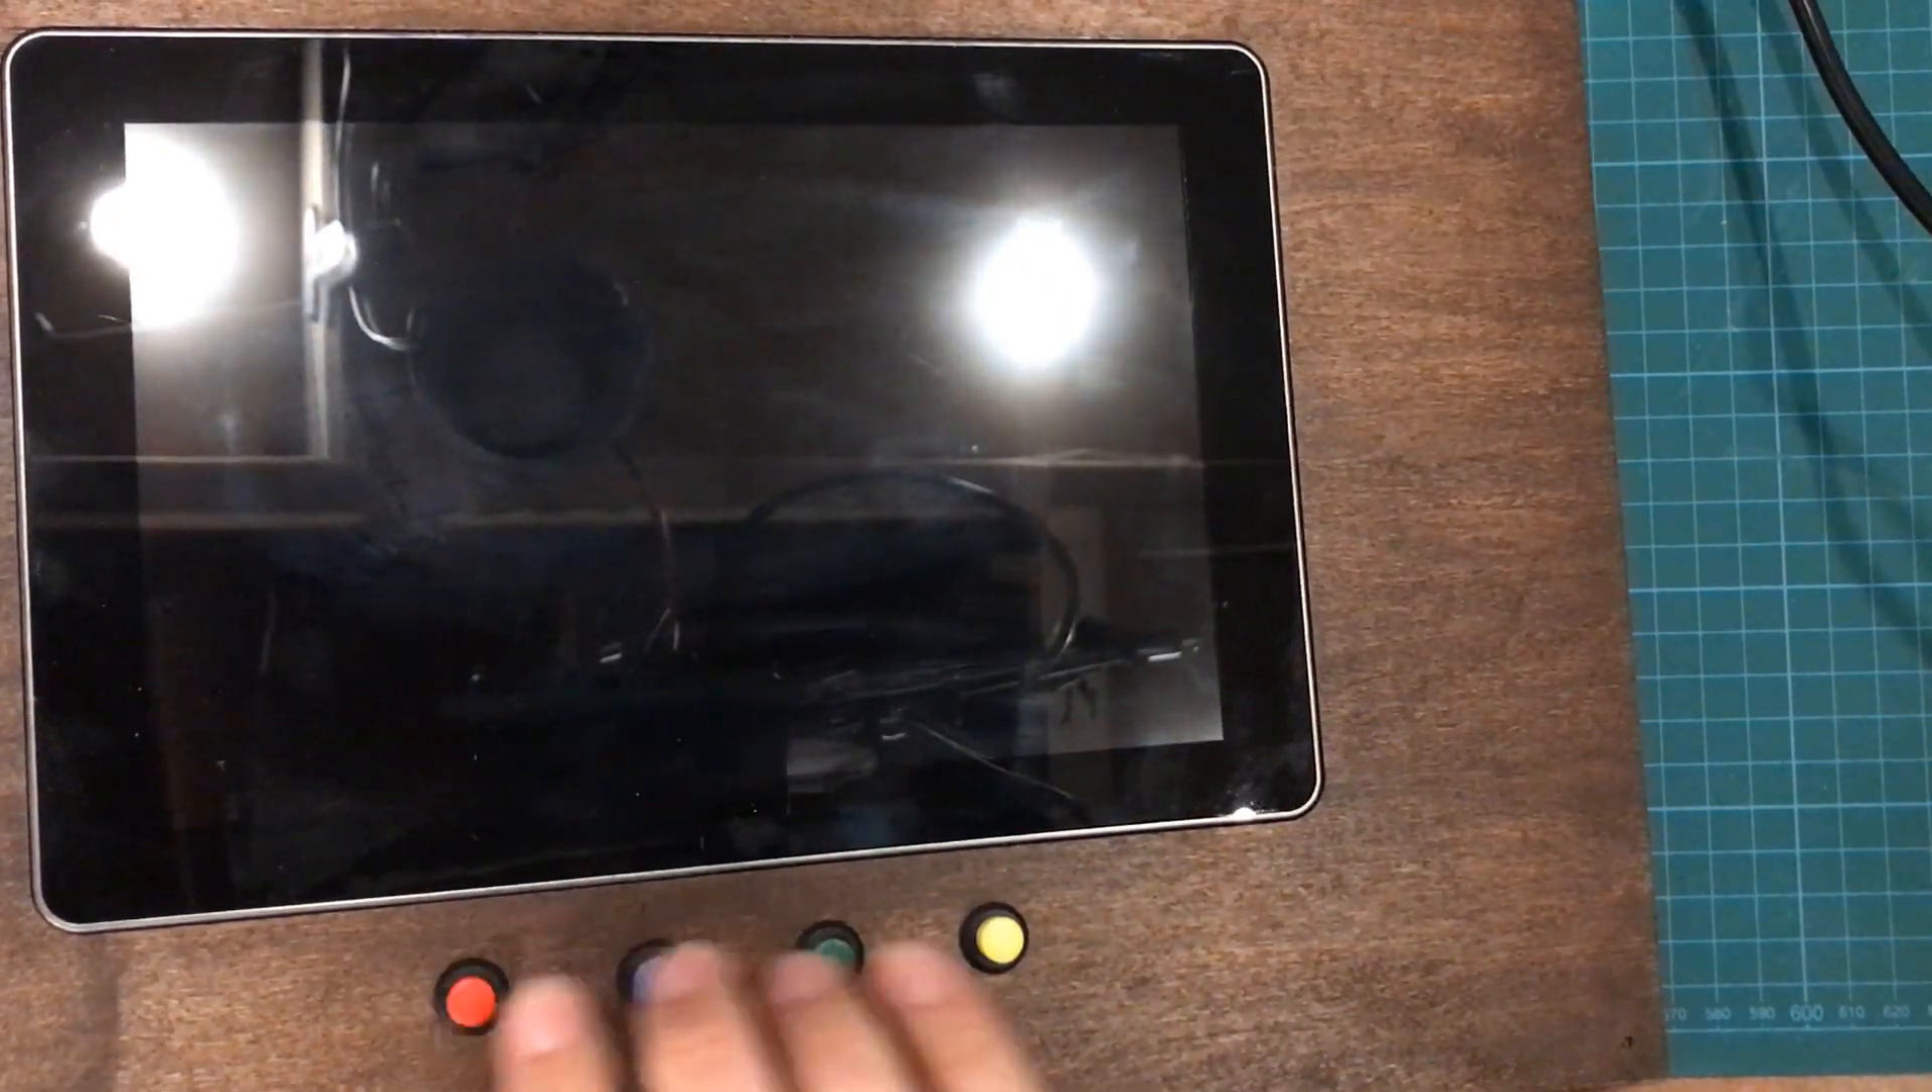So I've got the Raspad mounted in the actual bezel here for it and I've got these four buttons.